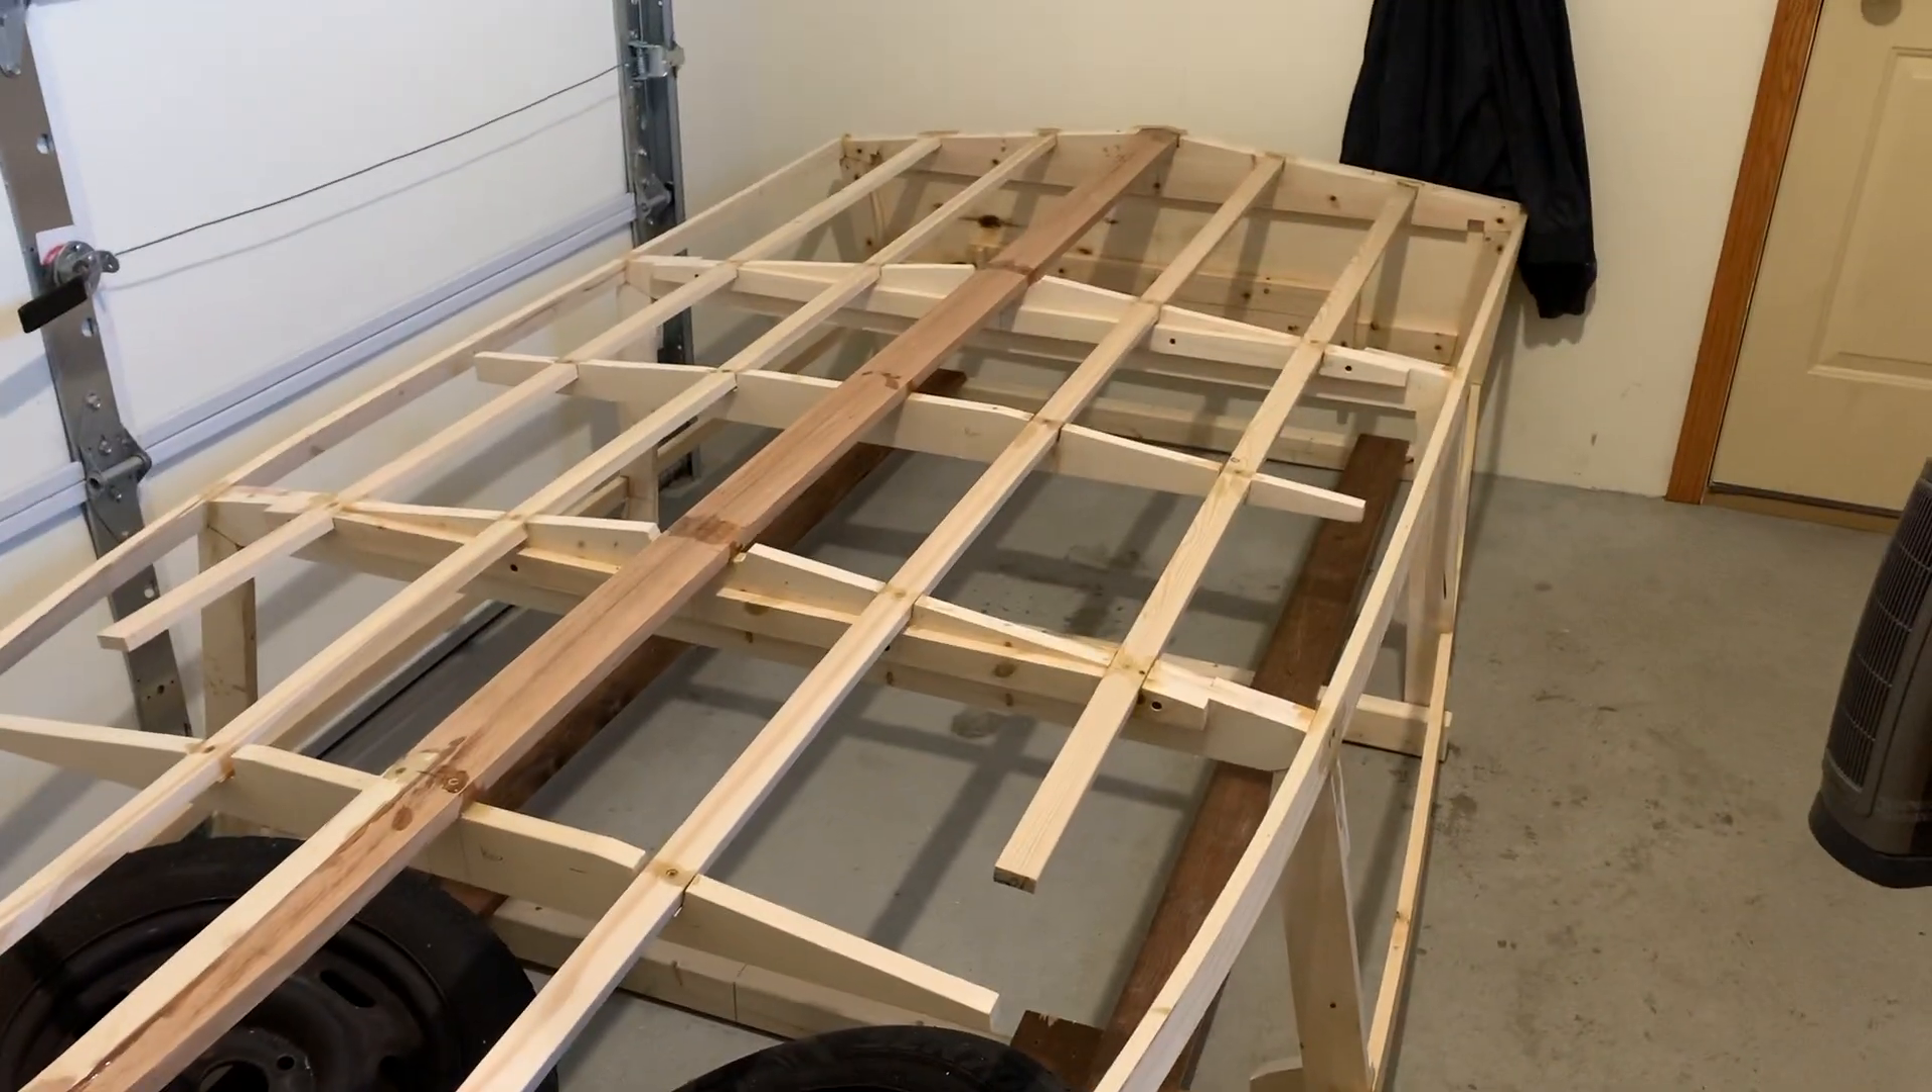At this point the structure of the boat is now built.